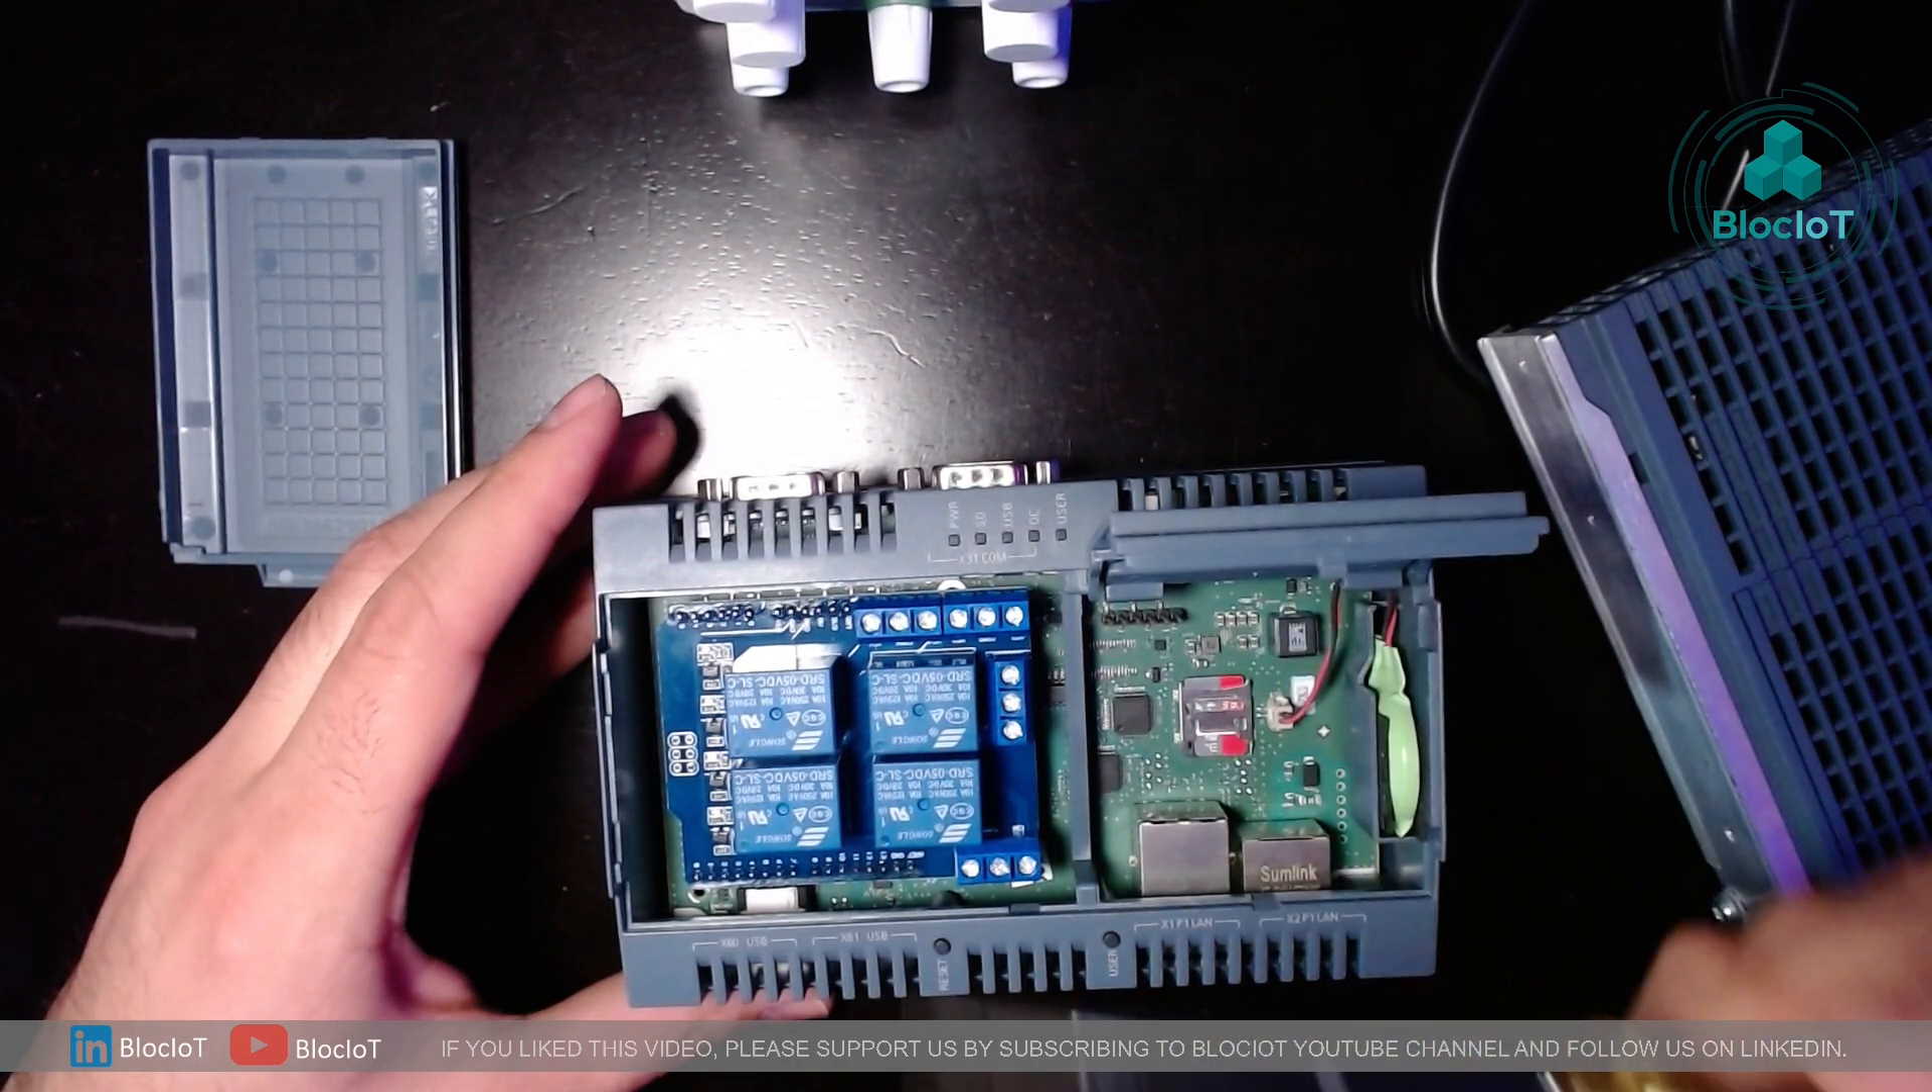Okay, as you can see my Arduino Uno relay shield is now connected to my IoT 2040 device.